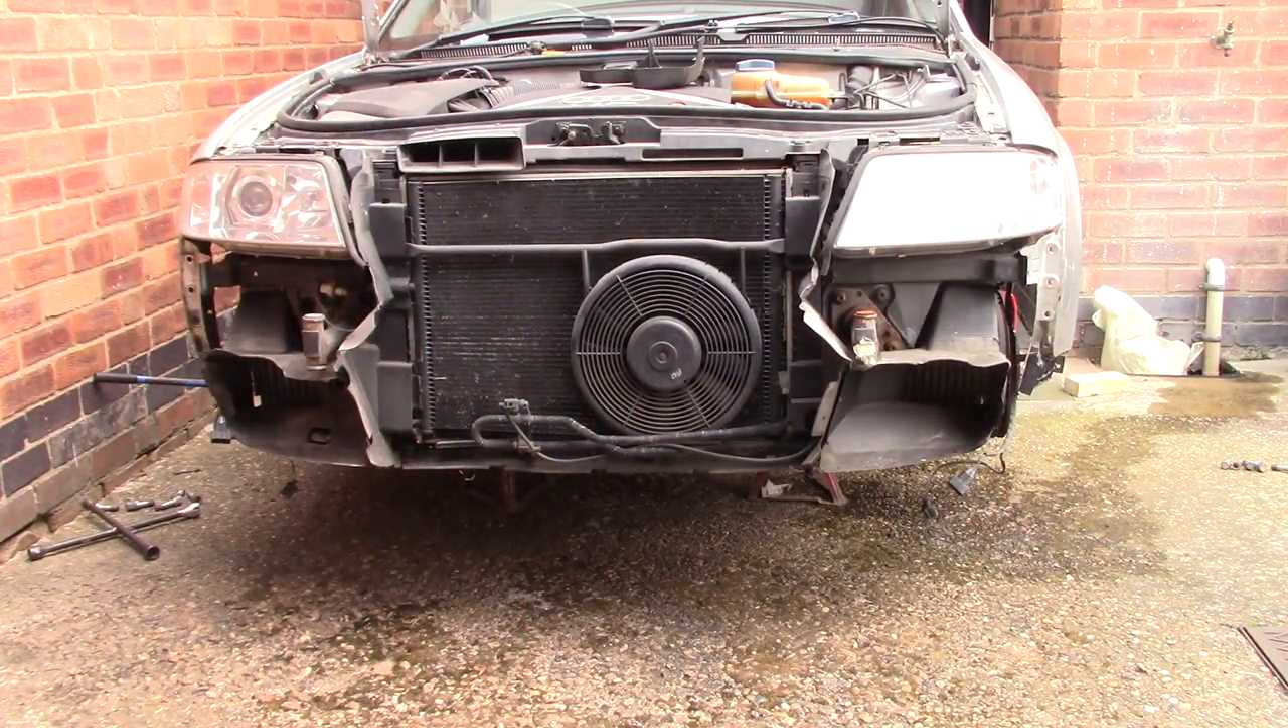With the bumper removed, I can now take out the headlamps.